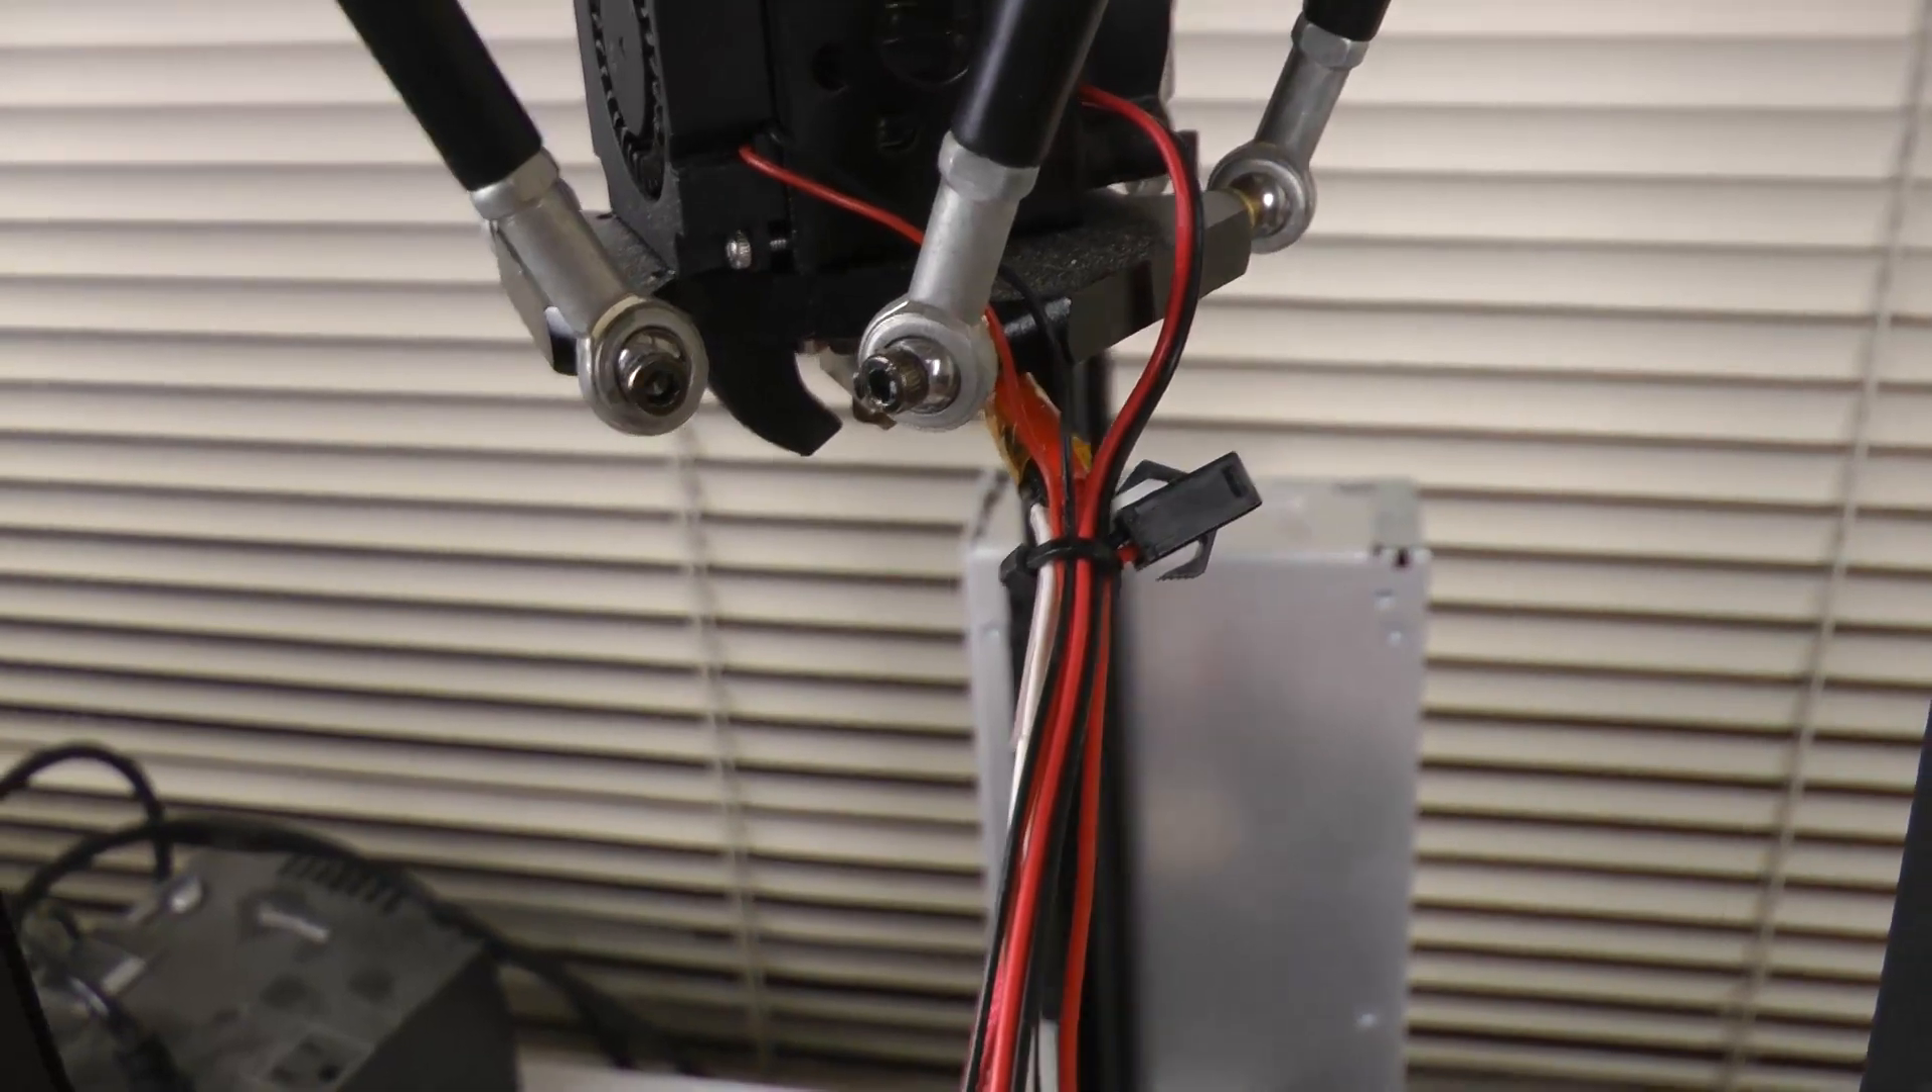After that there's a zip tie up here that's got to be cut holding the cable bundle together.